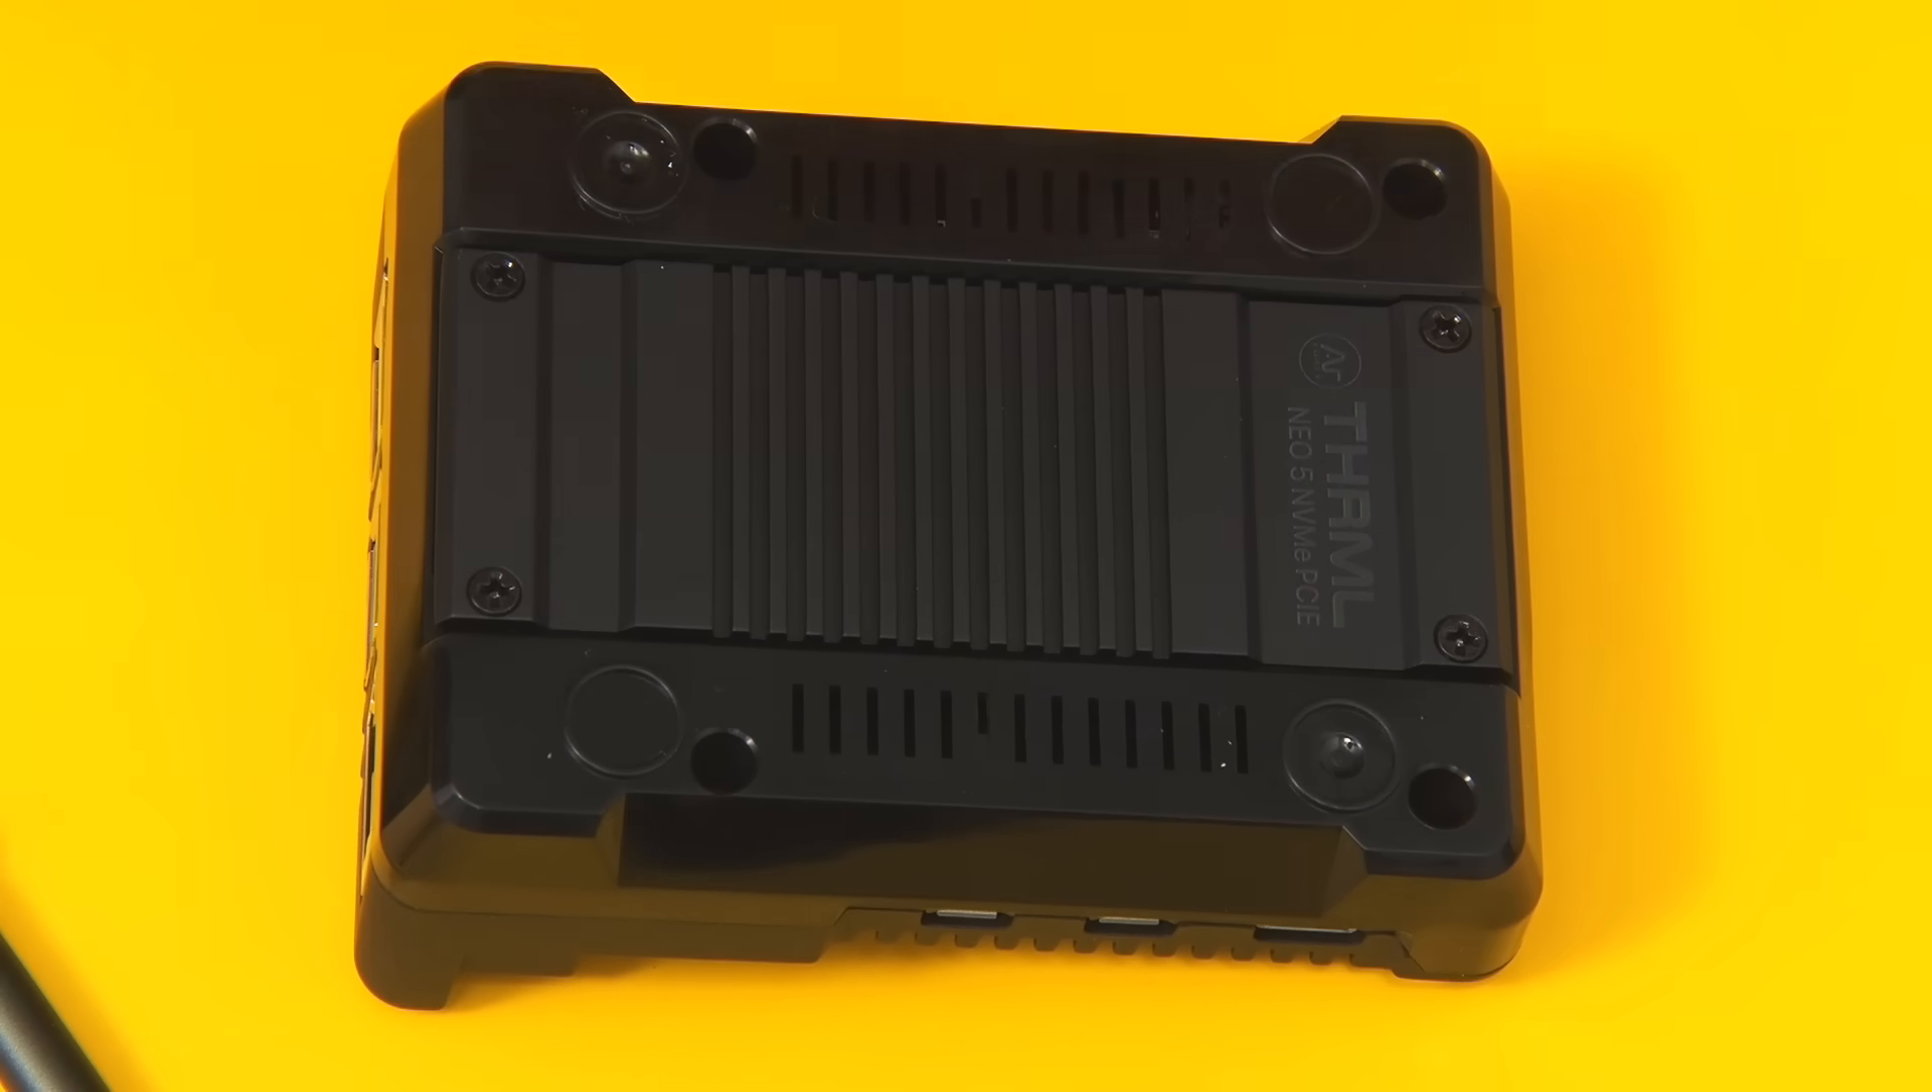Anyway, all I've got left to do is to fit some sticky feet on the case.